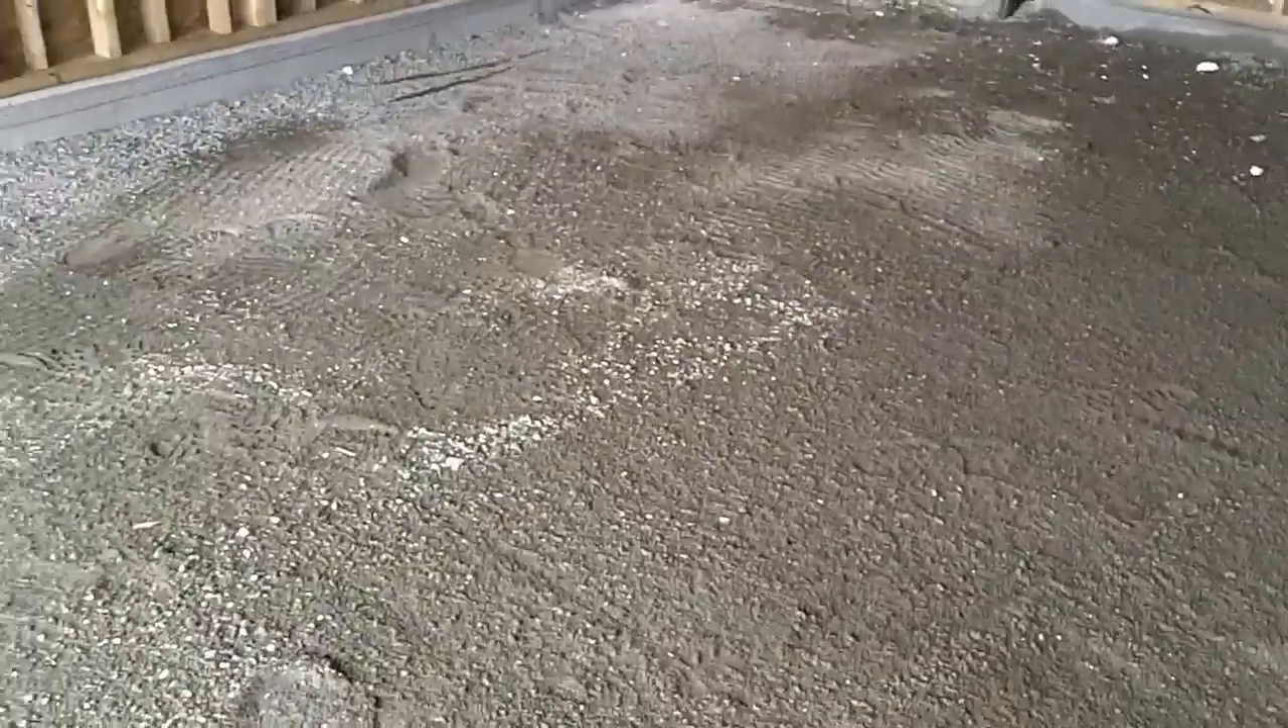We actually still need to put some poly down on our garage slab here.